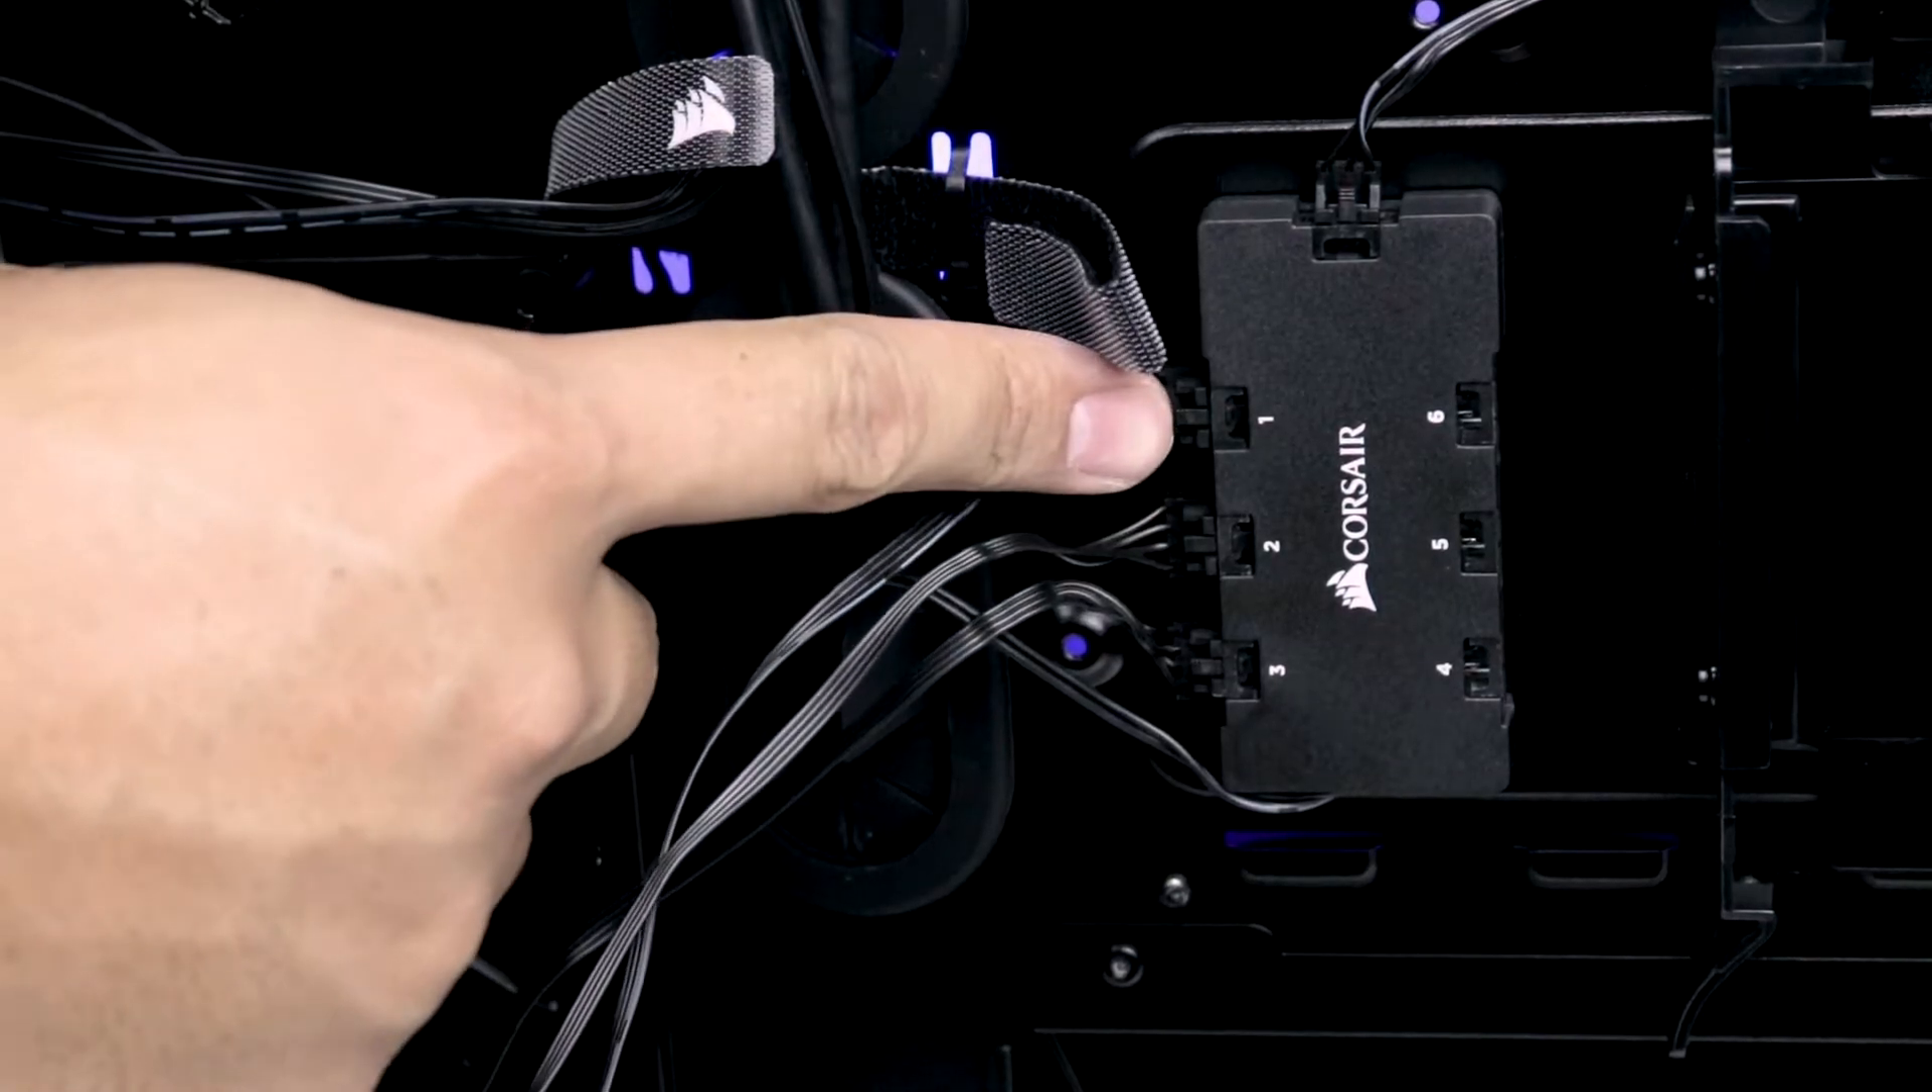The fans are connected to the Corsair RGB controller in slot 1, 2, and 3. Remove by pressing down on the middle tab to unlock the wire from each port.